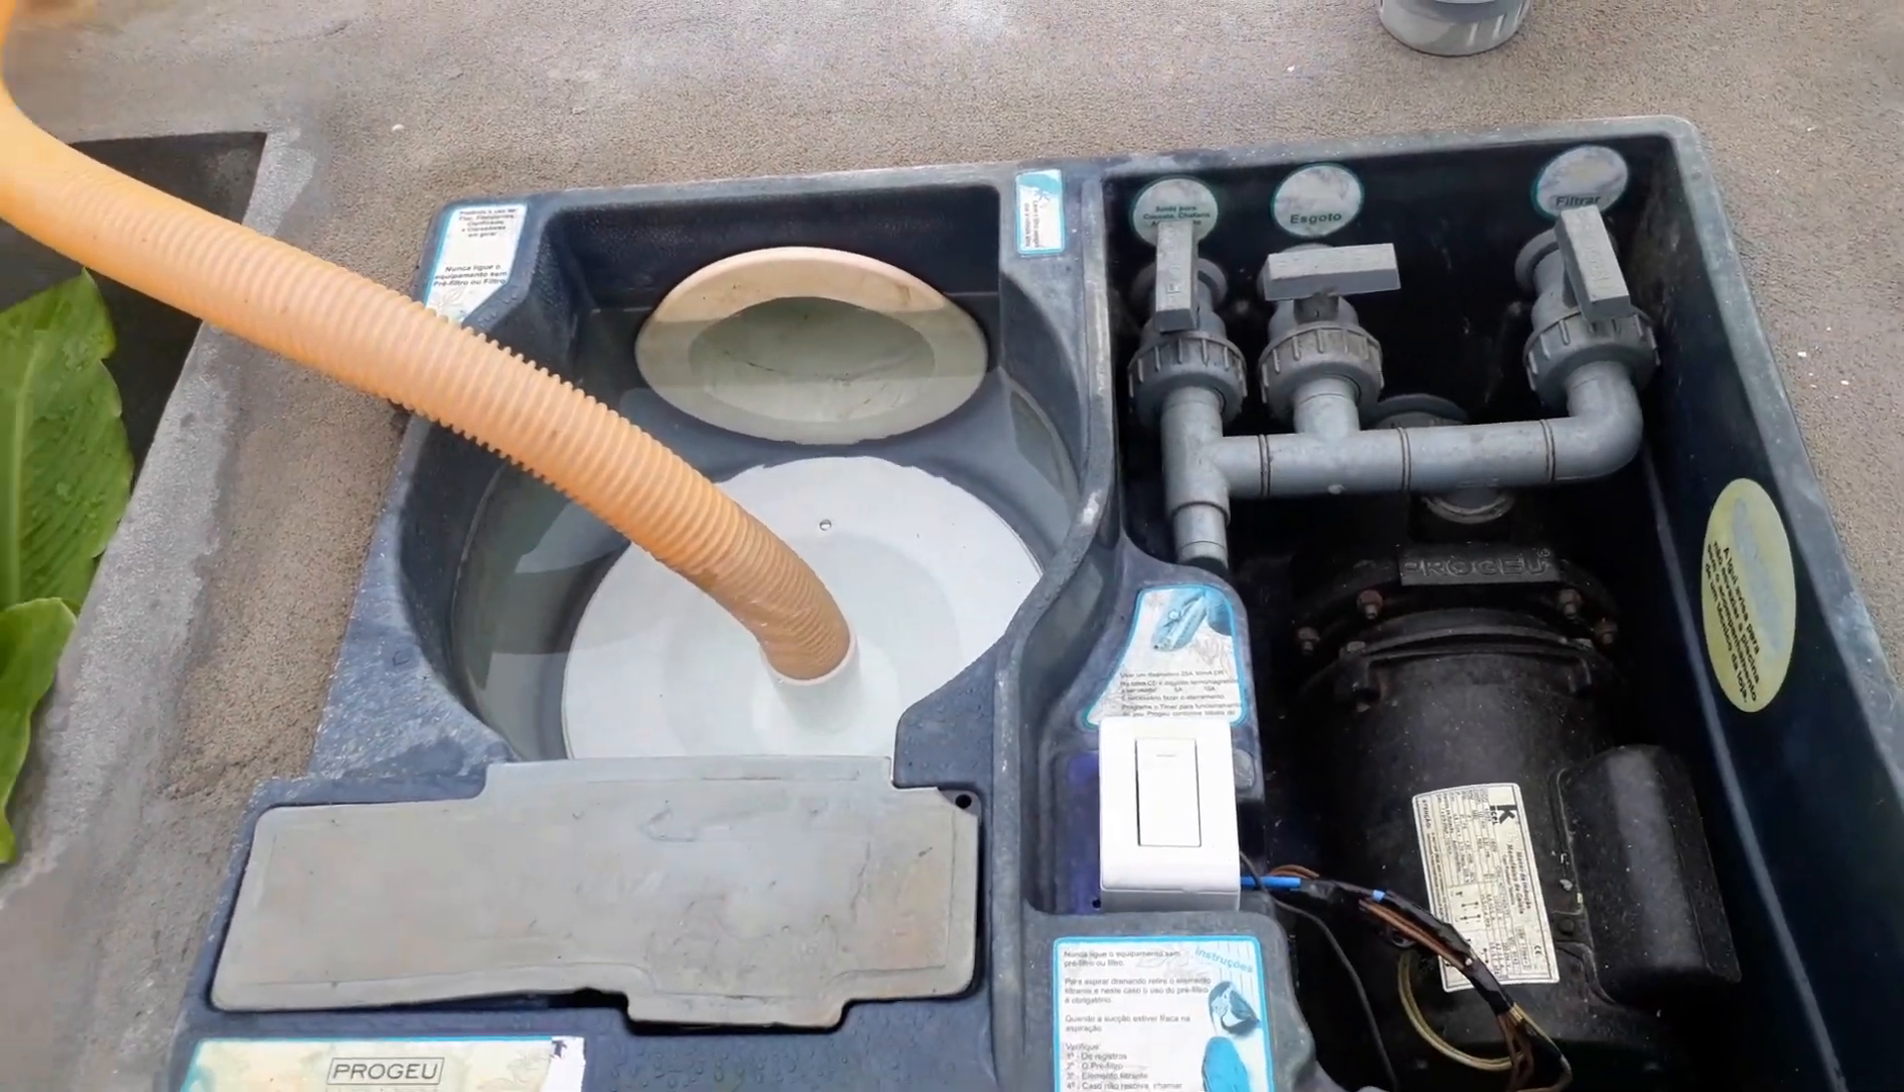Eu já coloquei aqui. O cano de aspiração.